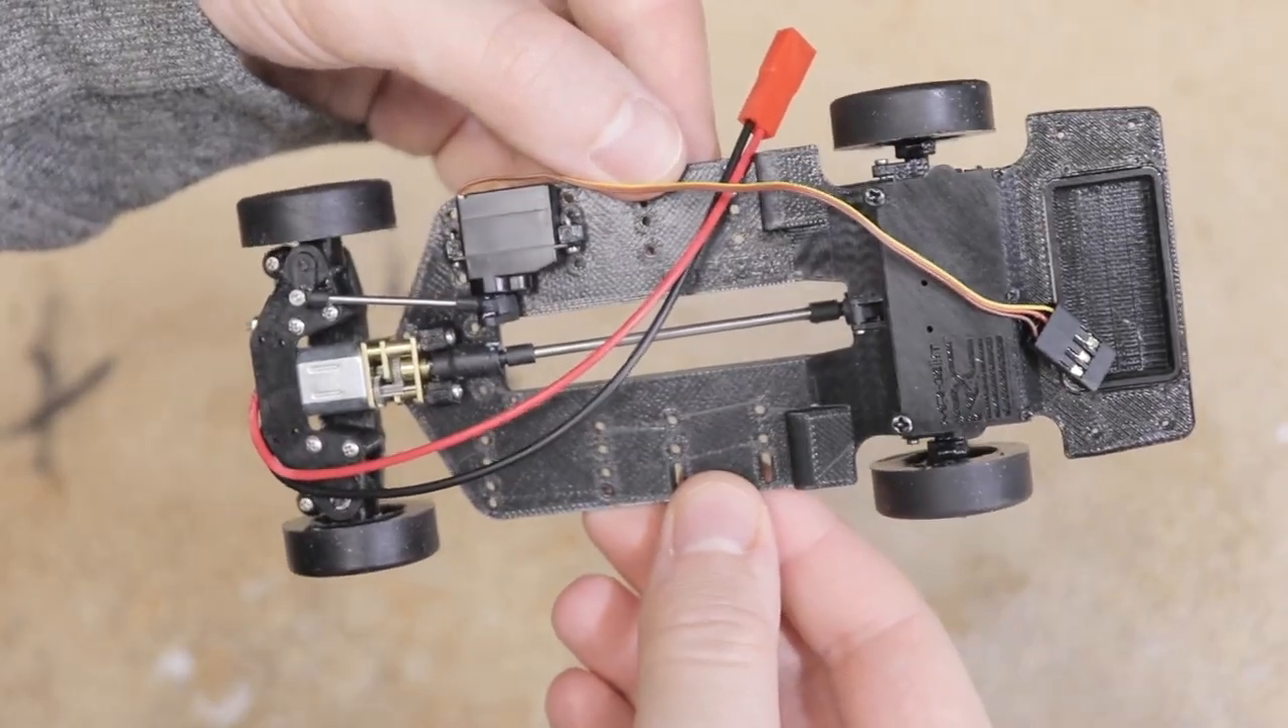And with the wheels on, the chassis is now fully assembled.